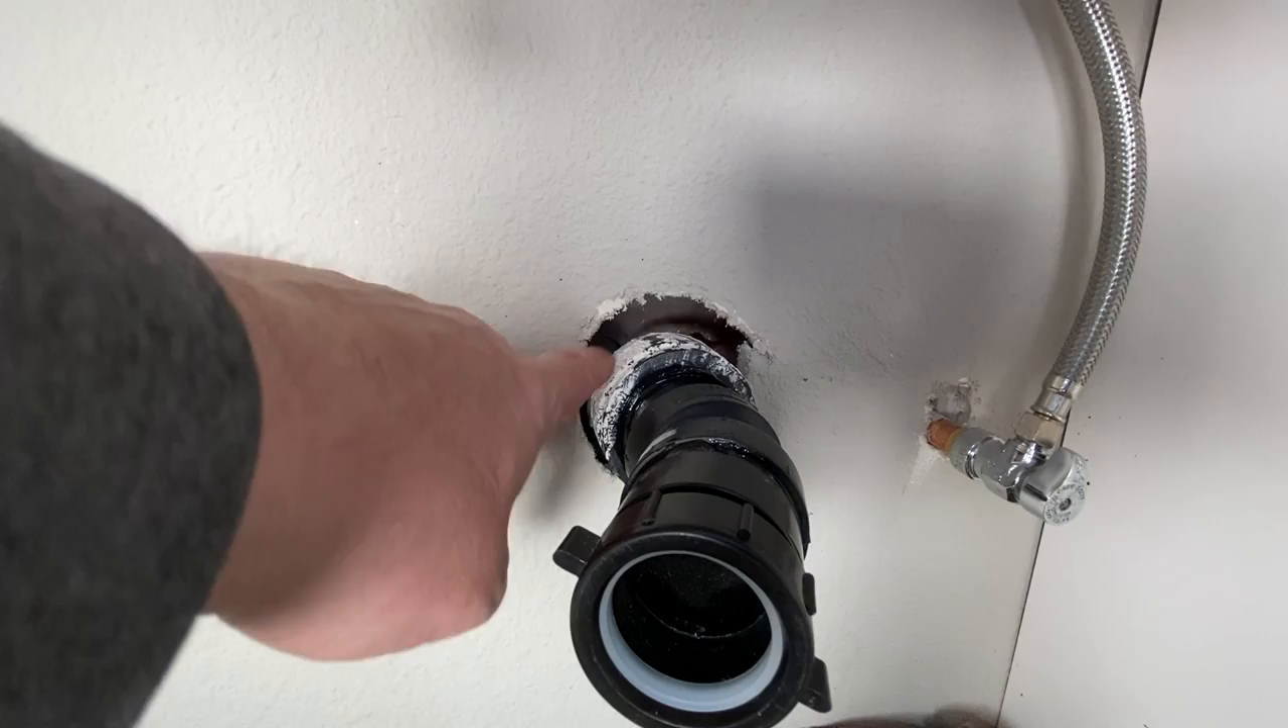So what we're looking at, we're looking at these gaps right here. We're looking at these holes and we're going to cover them.